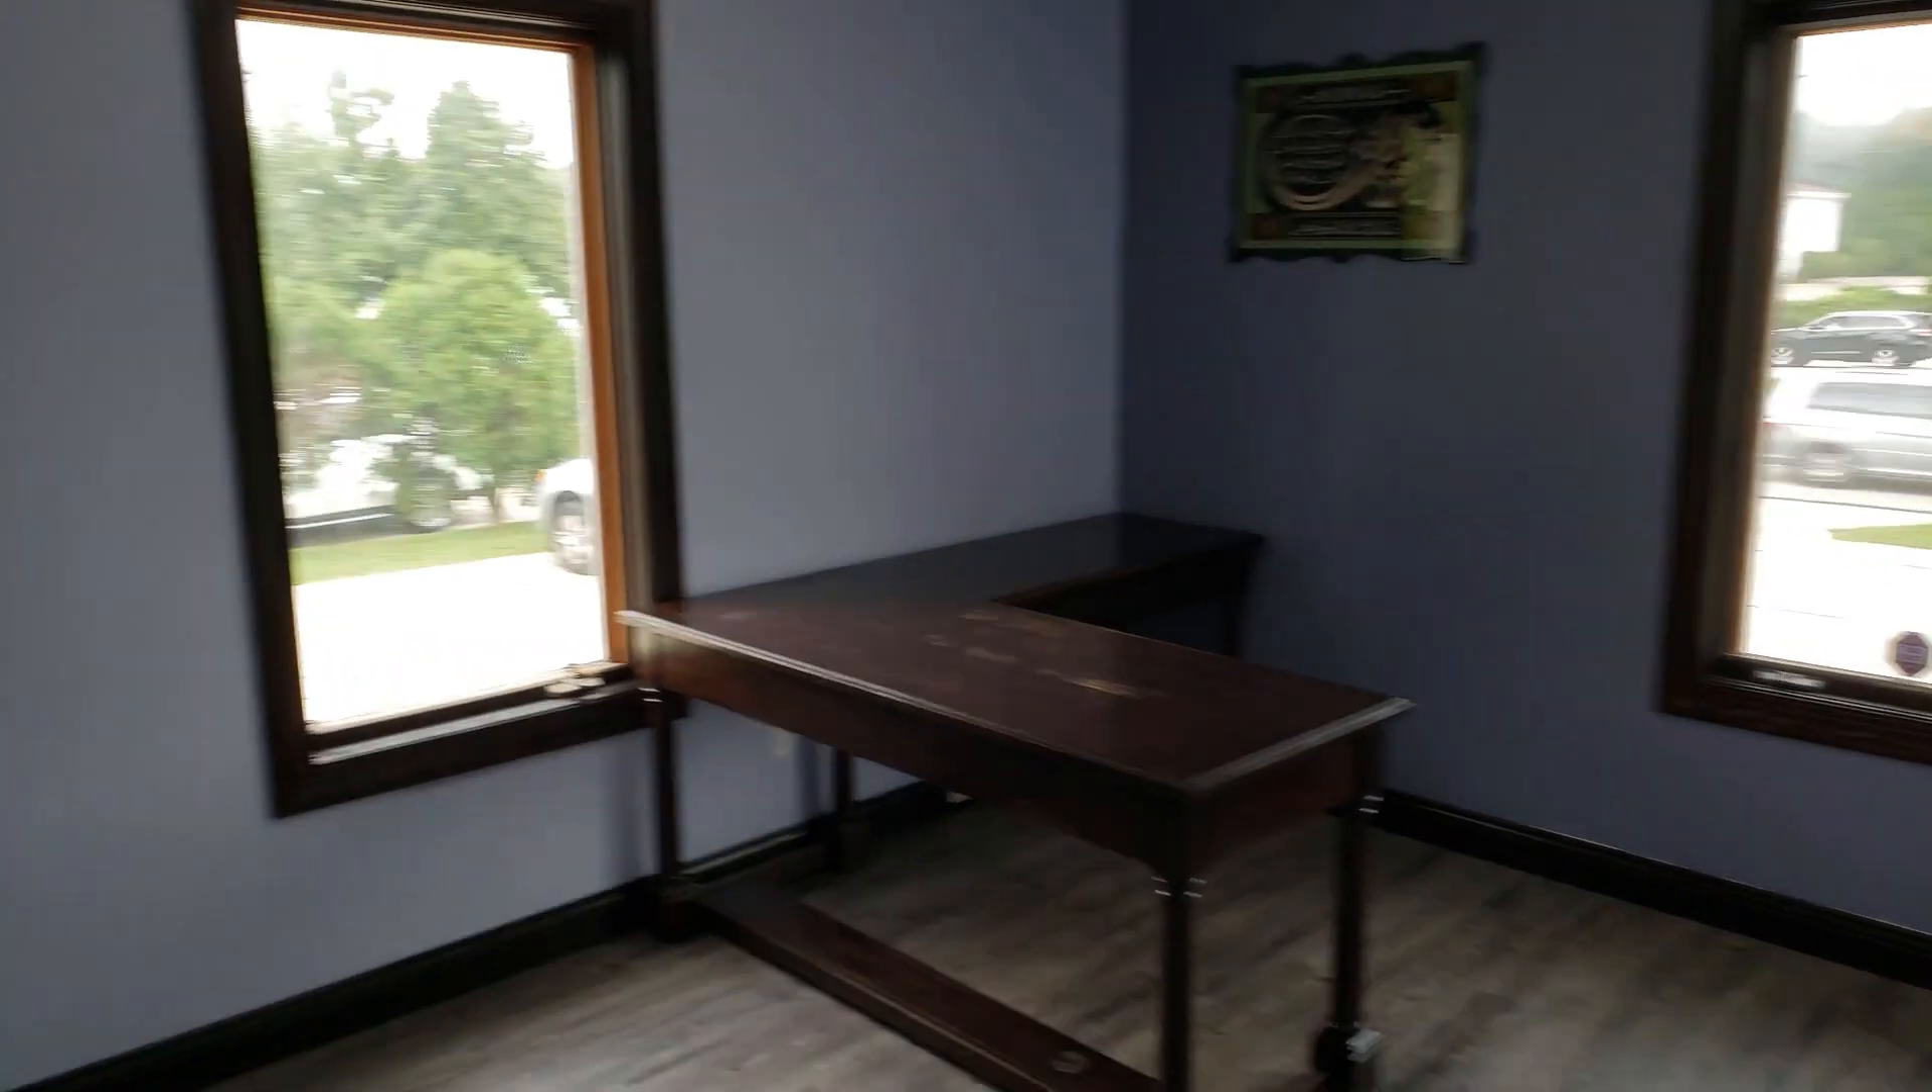There you go floor installed this office is done.